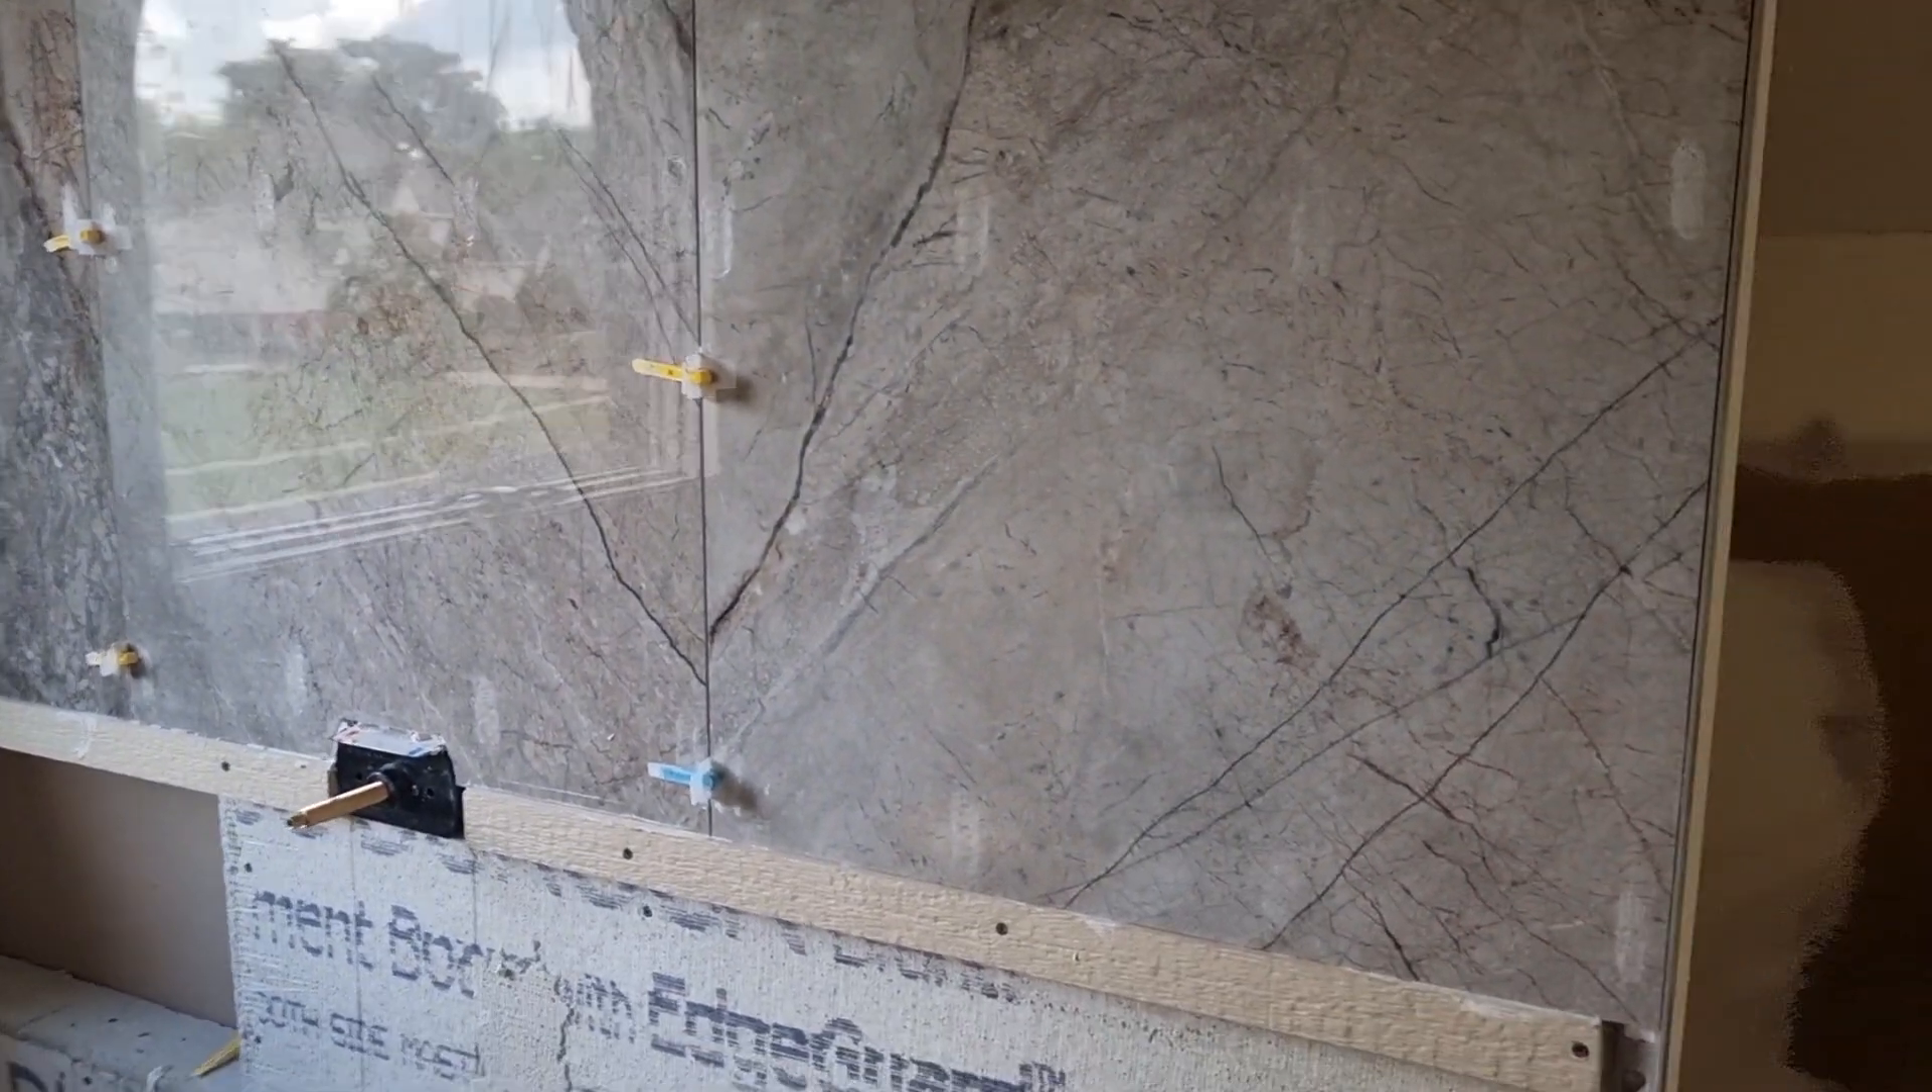Tutaj mamy przyklejone już kilka płytek.